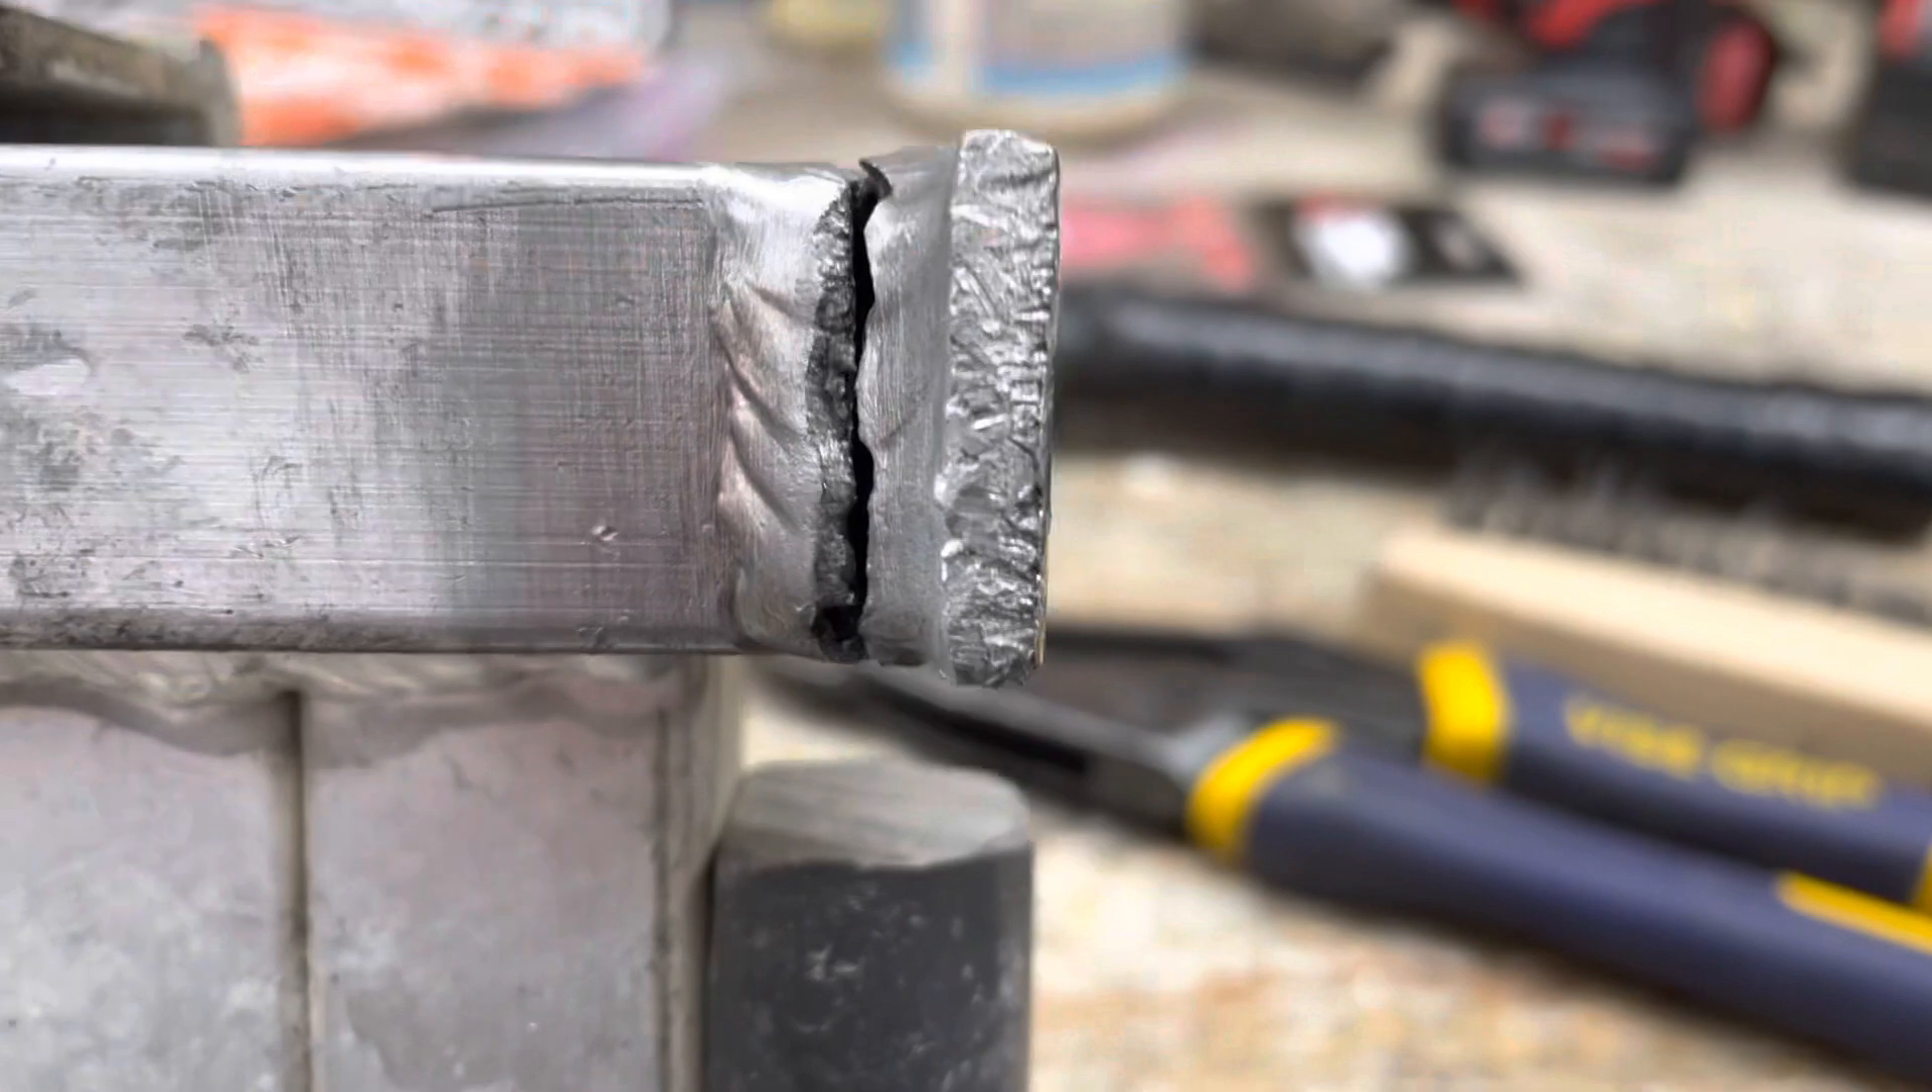We have the weld surface cleaned up a little bit and I managed to close the gap a little bit but still a decent sized gap.